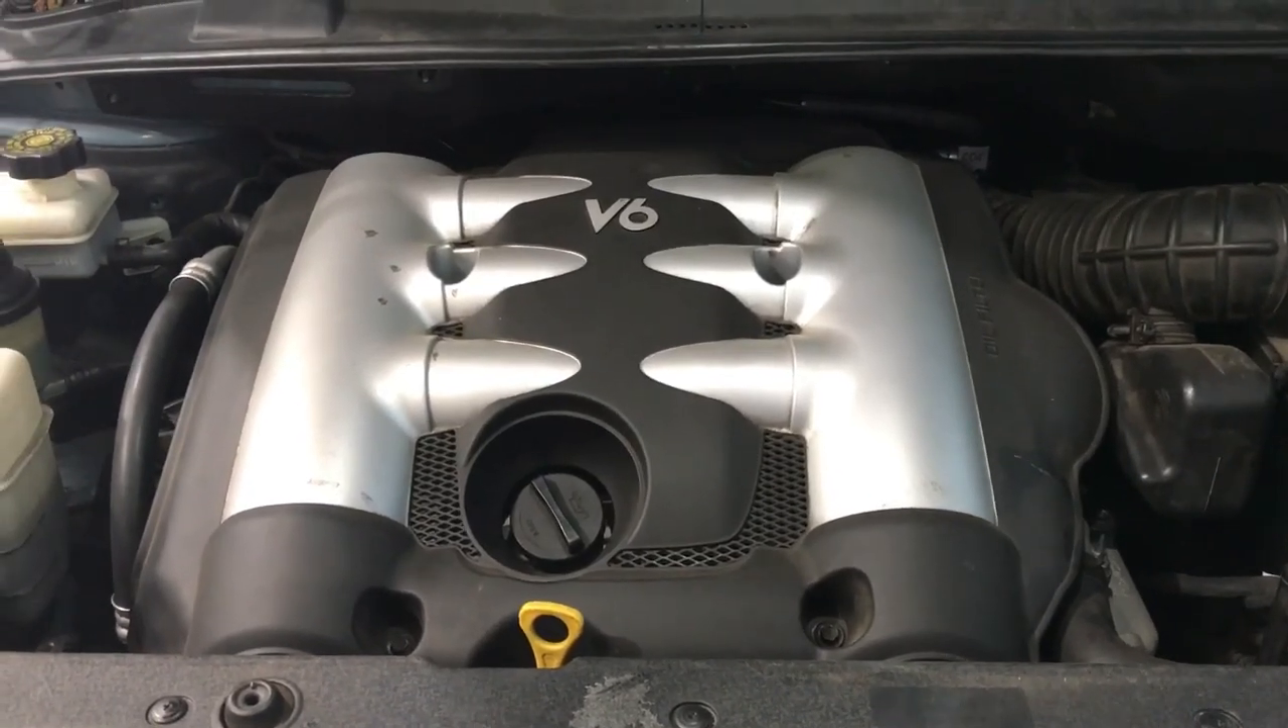So now I've just gone ahead and fitted the engine cover. And tightened up the last four 10mm bolts securing it to the engine.